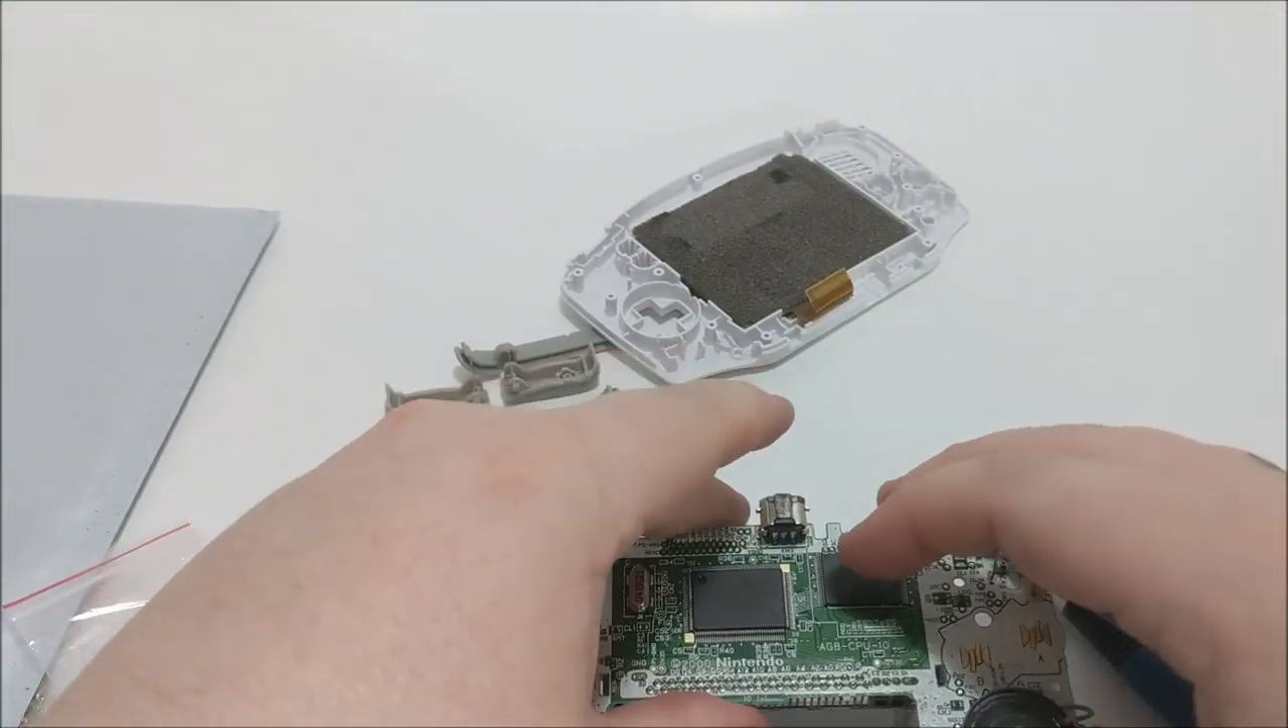All right guys so now we got the screen in place it's time to put the back into the uh or you know at least the guts inside the main board itself and that's what we're going to do here.